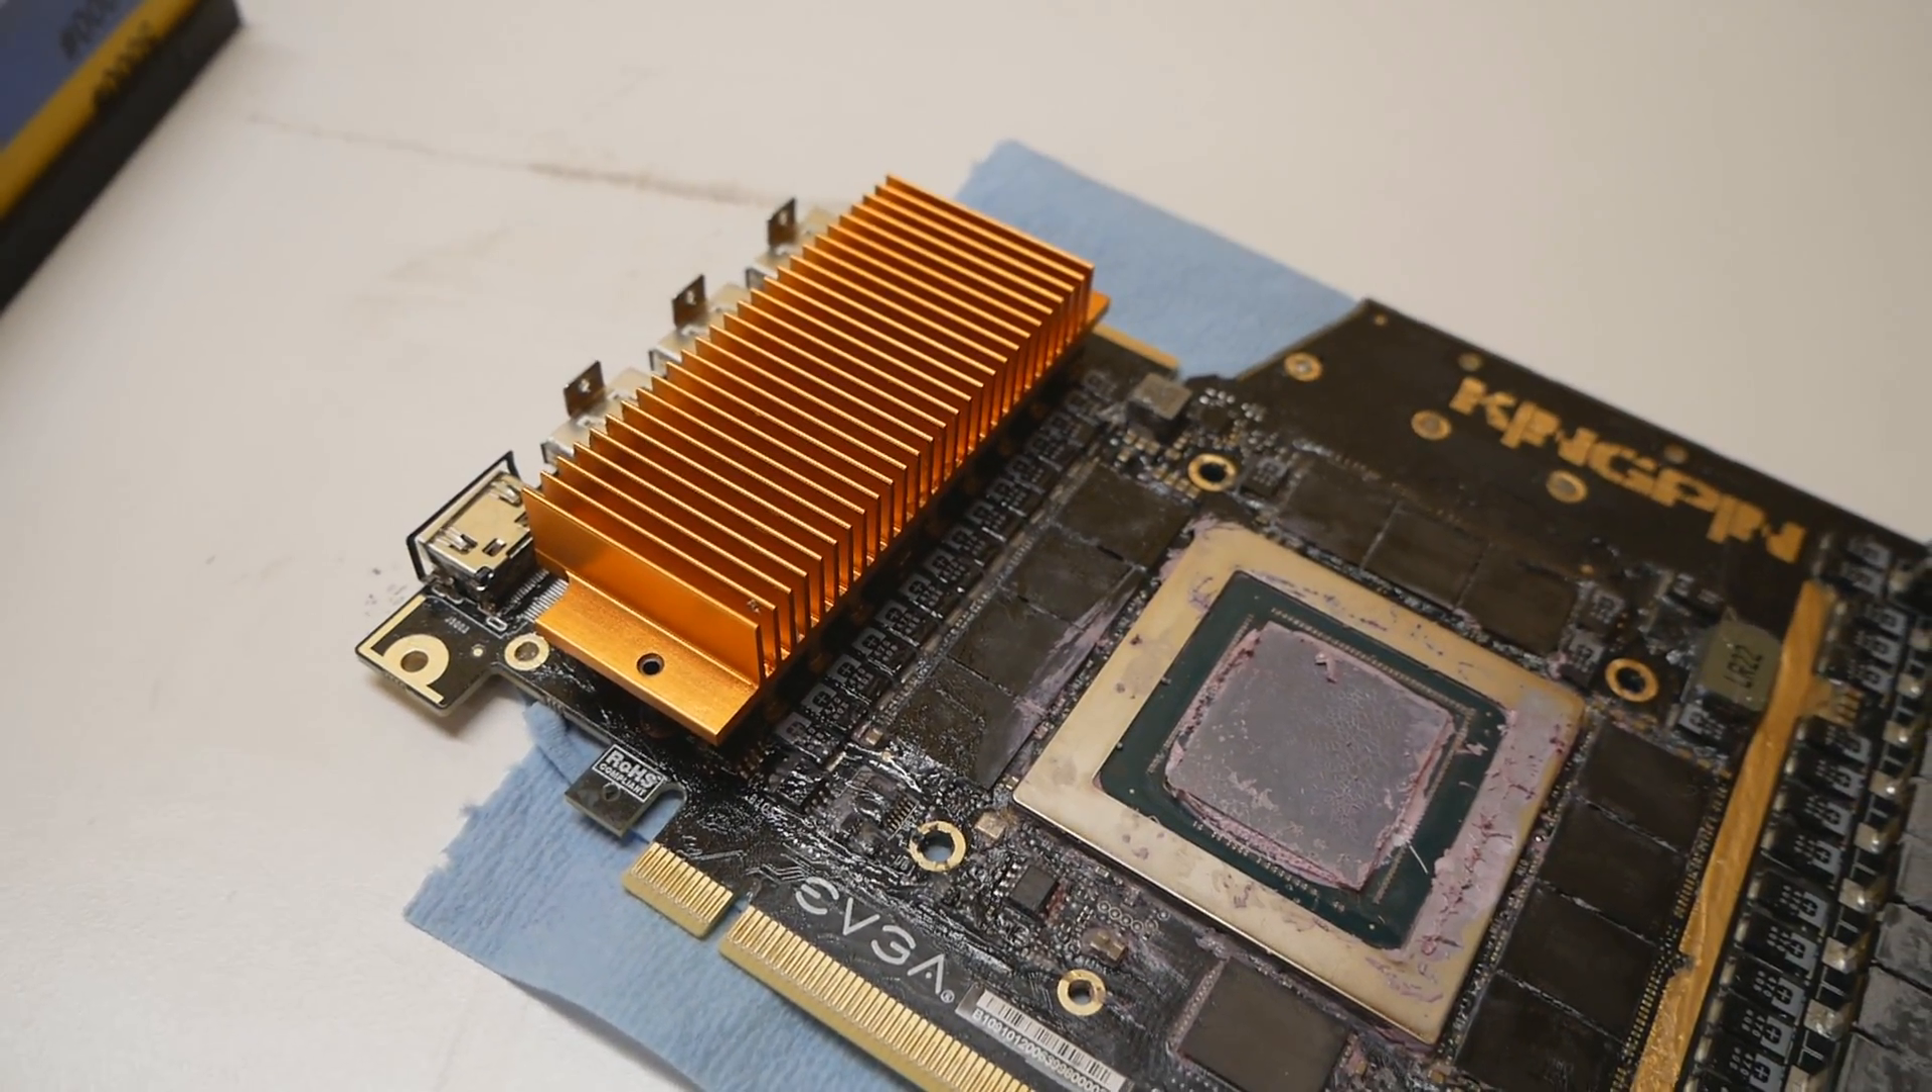I installed this heatsink over here so that it adds some balance on the graphics card.